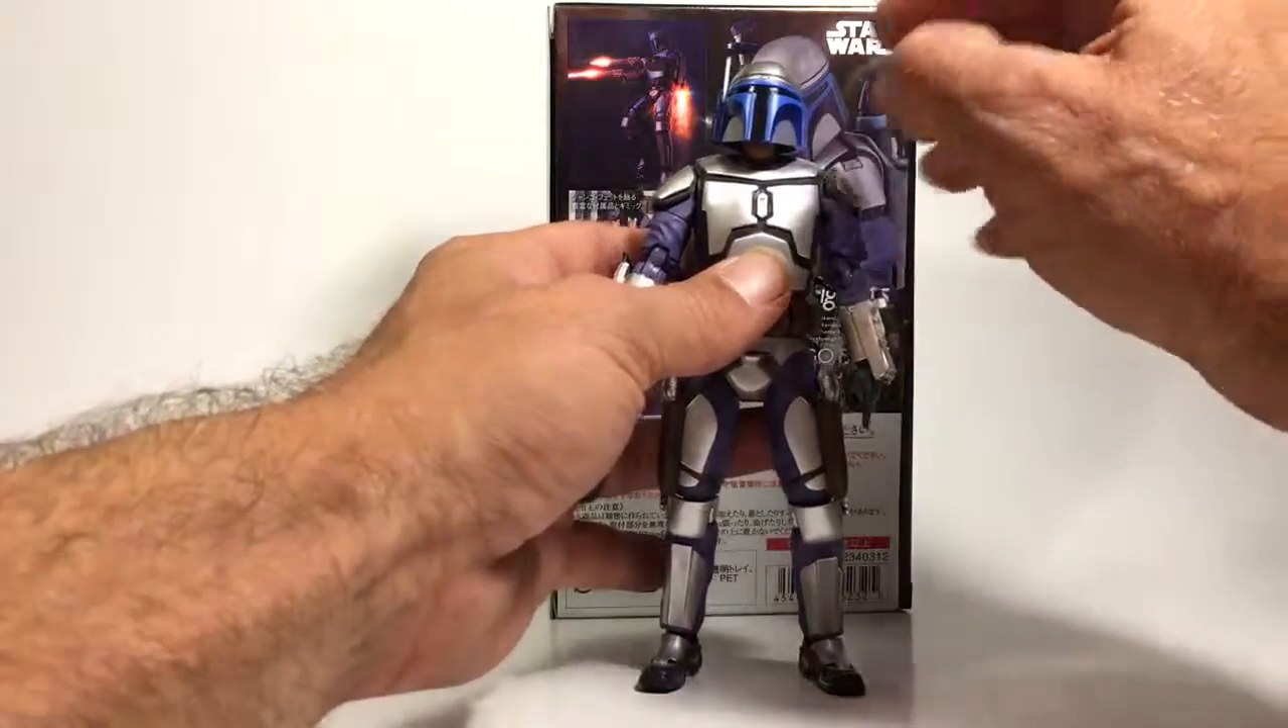His helmet, the bottom of his helmet is too close to his shoulders.